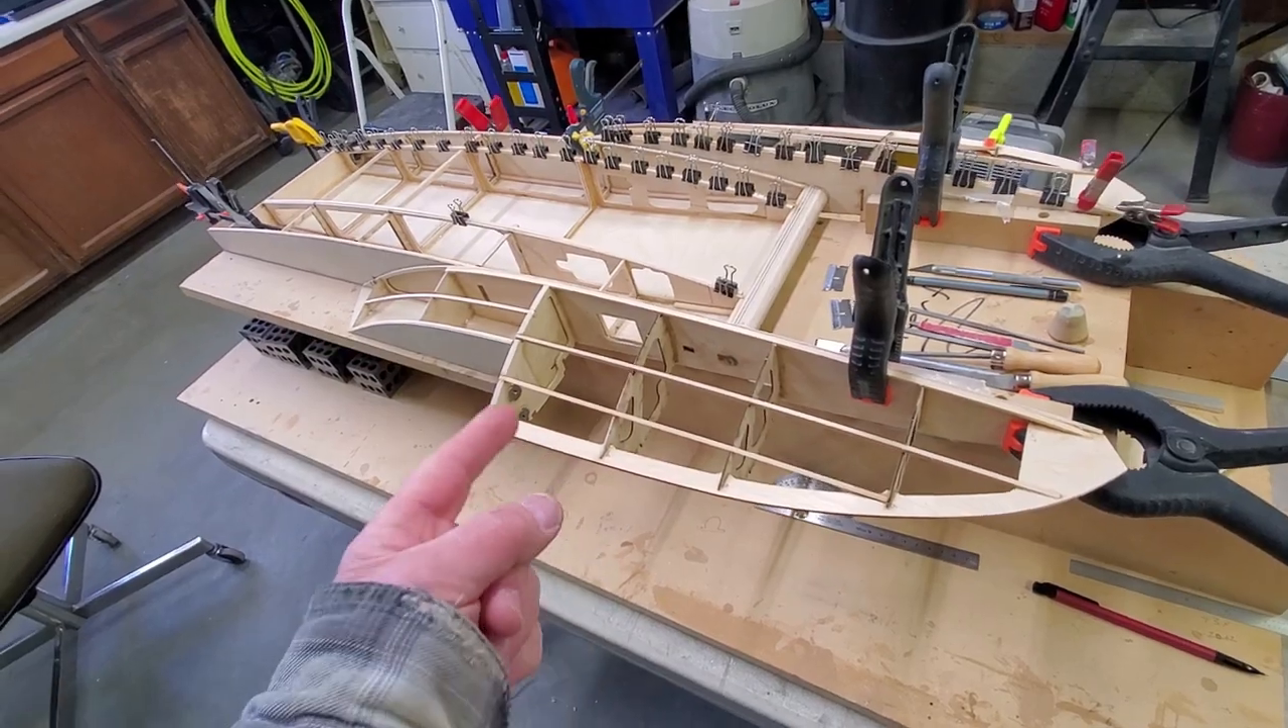This side's already been assembled as you can see as far as the stringers and so on.